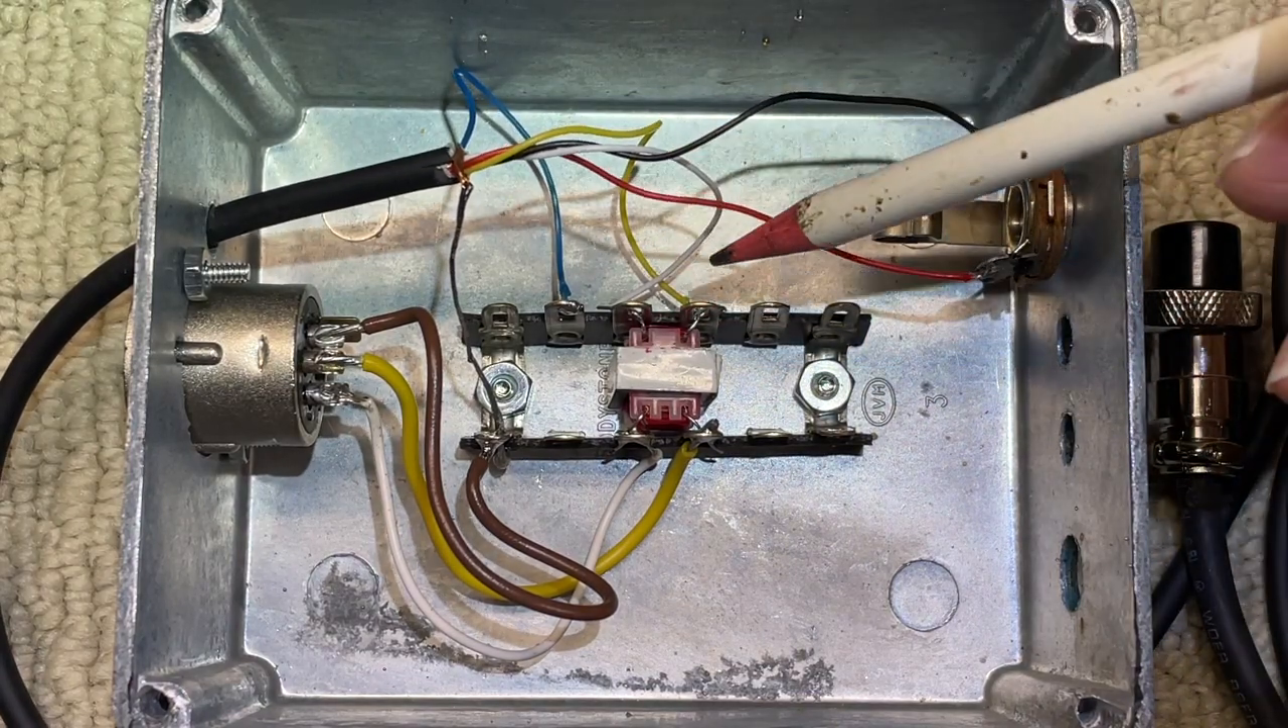So on the transformer, you can see I kind of wedged it between the two solder strips. And that gave it some support.